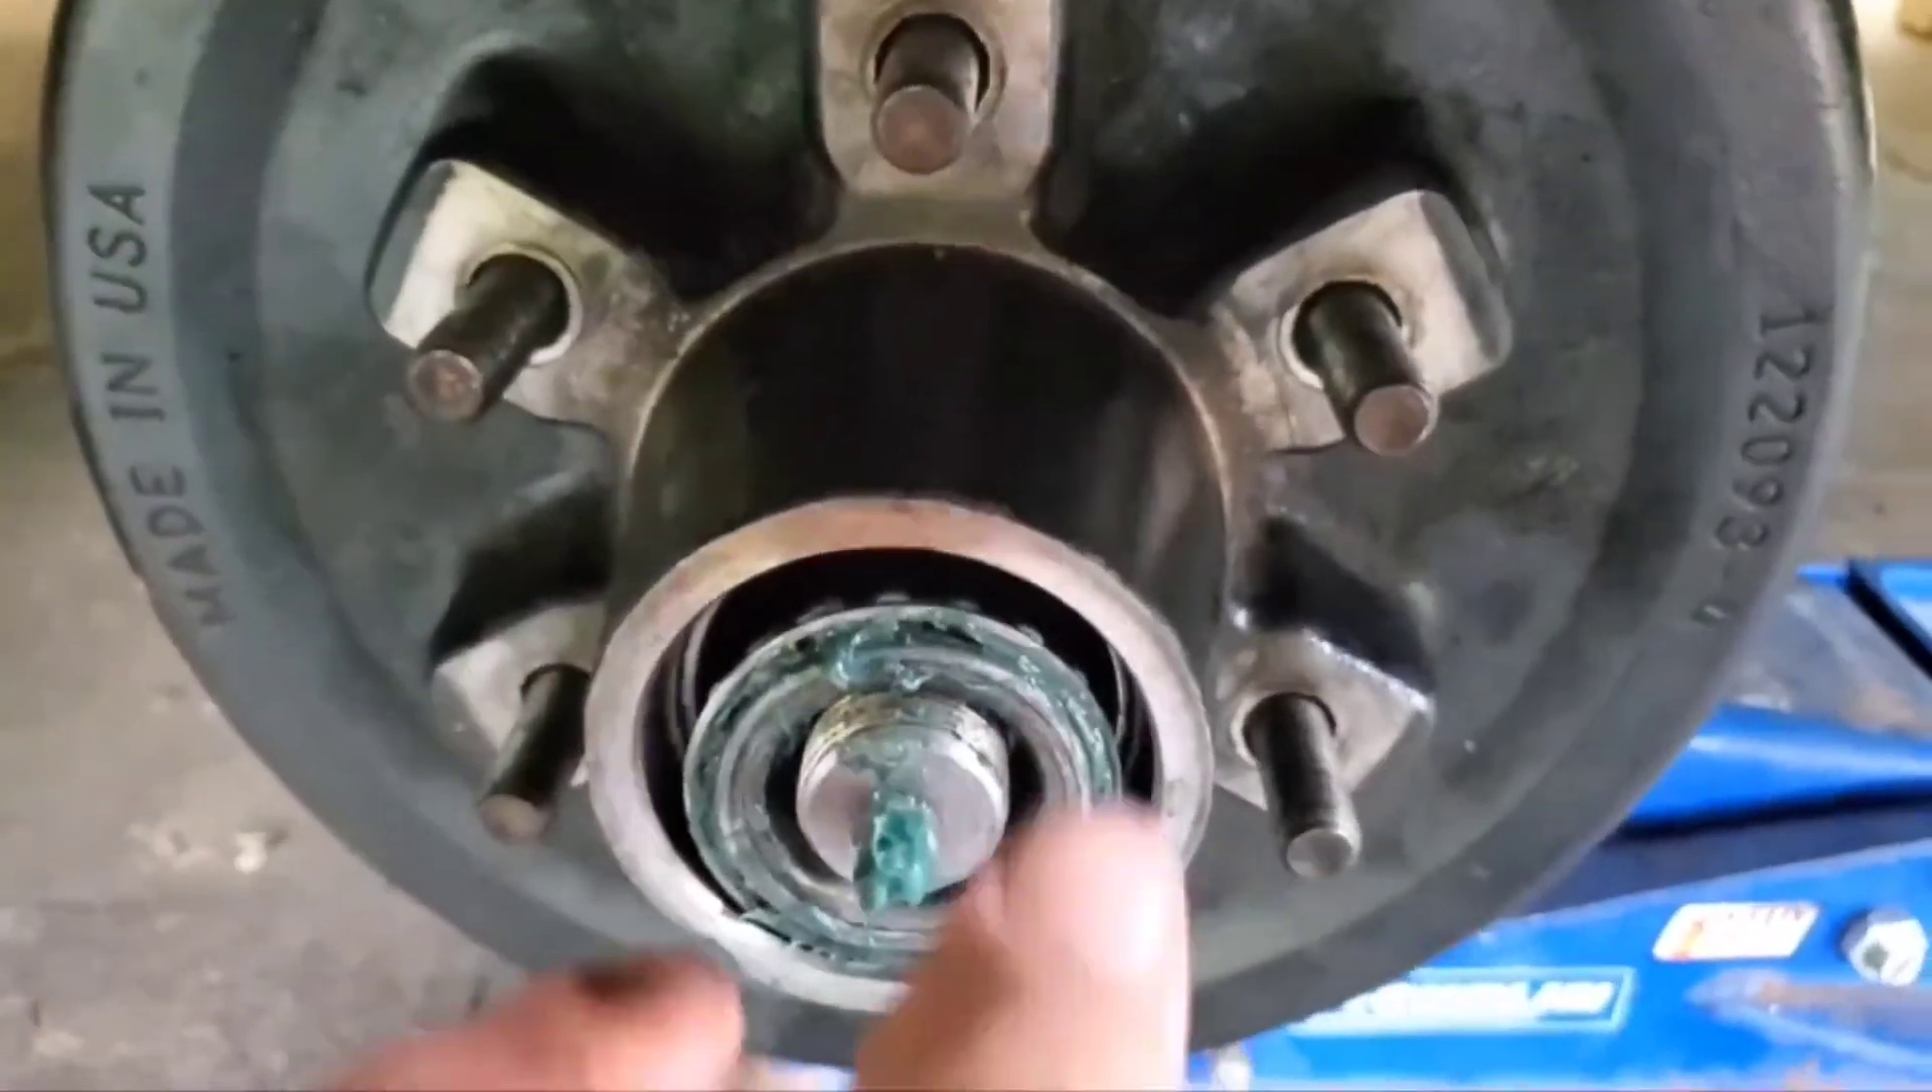Got the hub on.